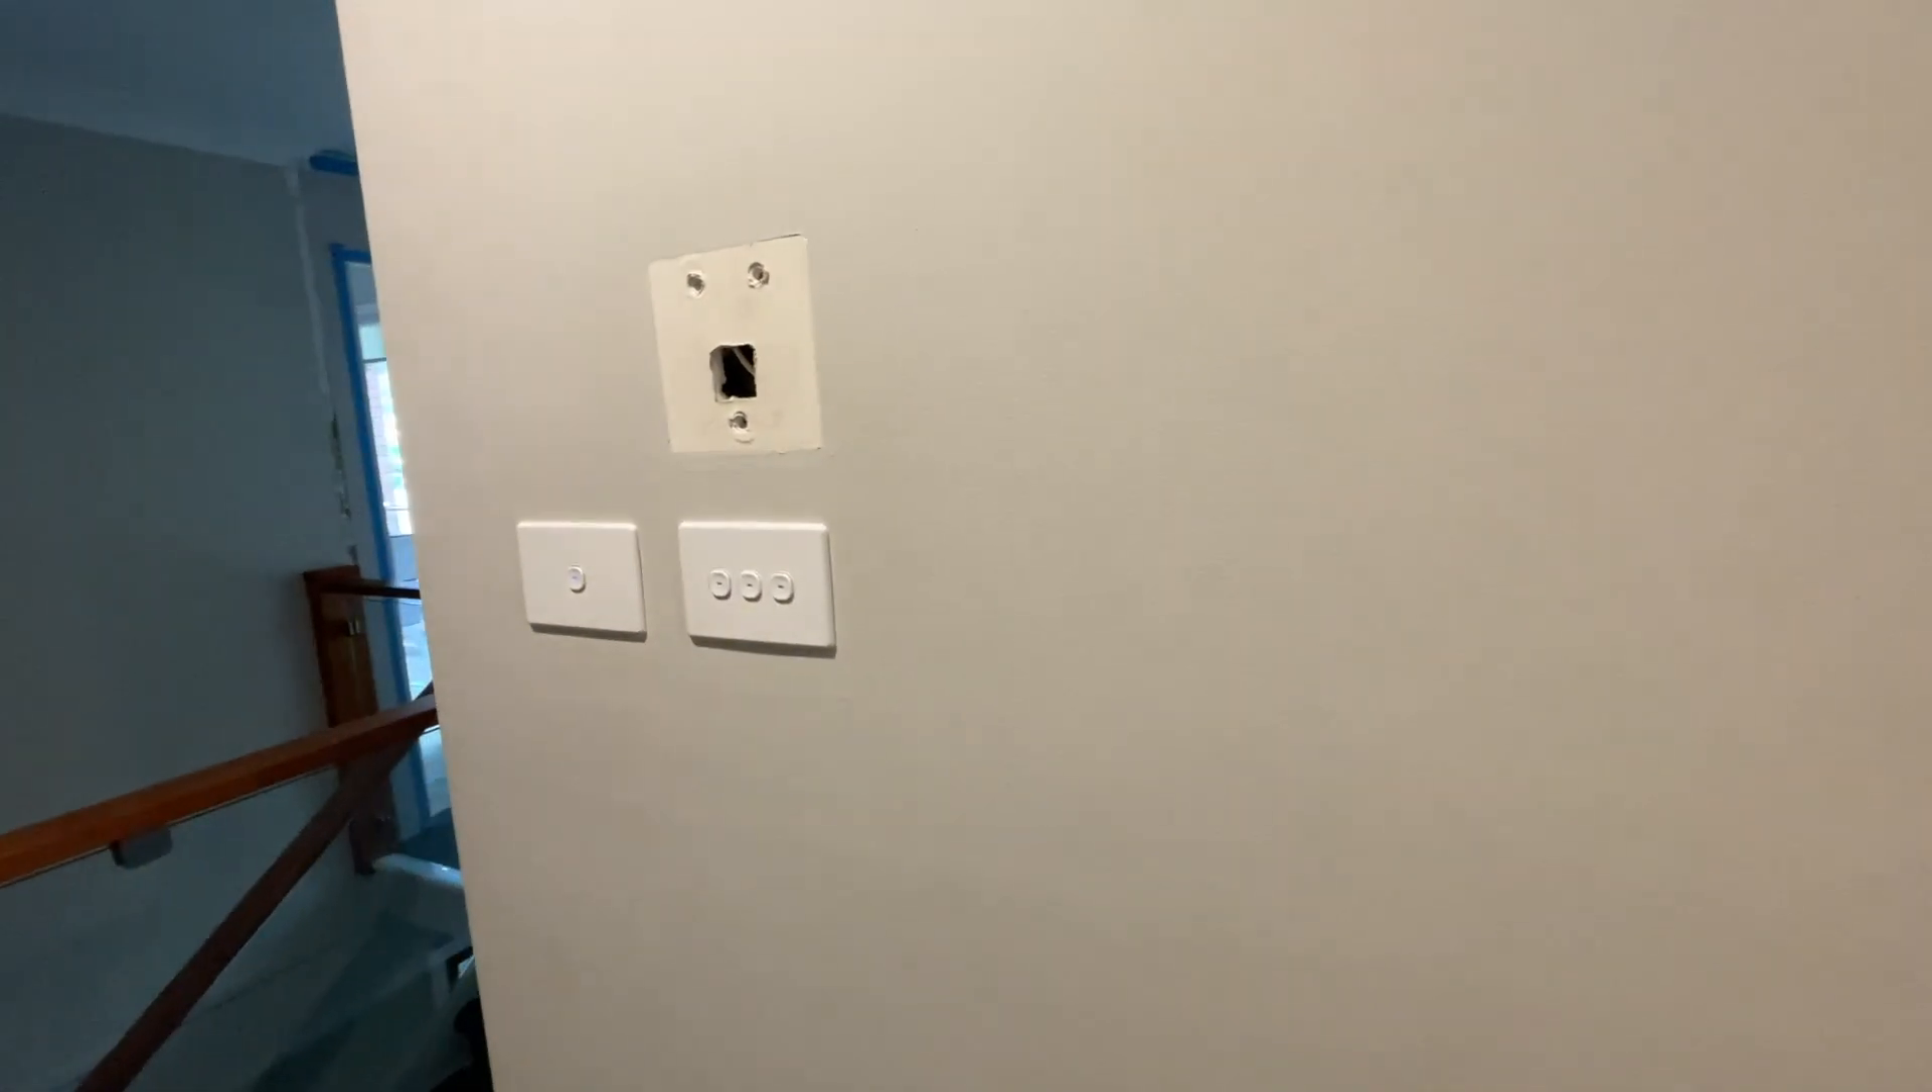Okay, so it did have an old Hitachi controller there. I've already taken it off and we're going to be putting a tablet on the wall.